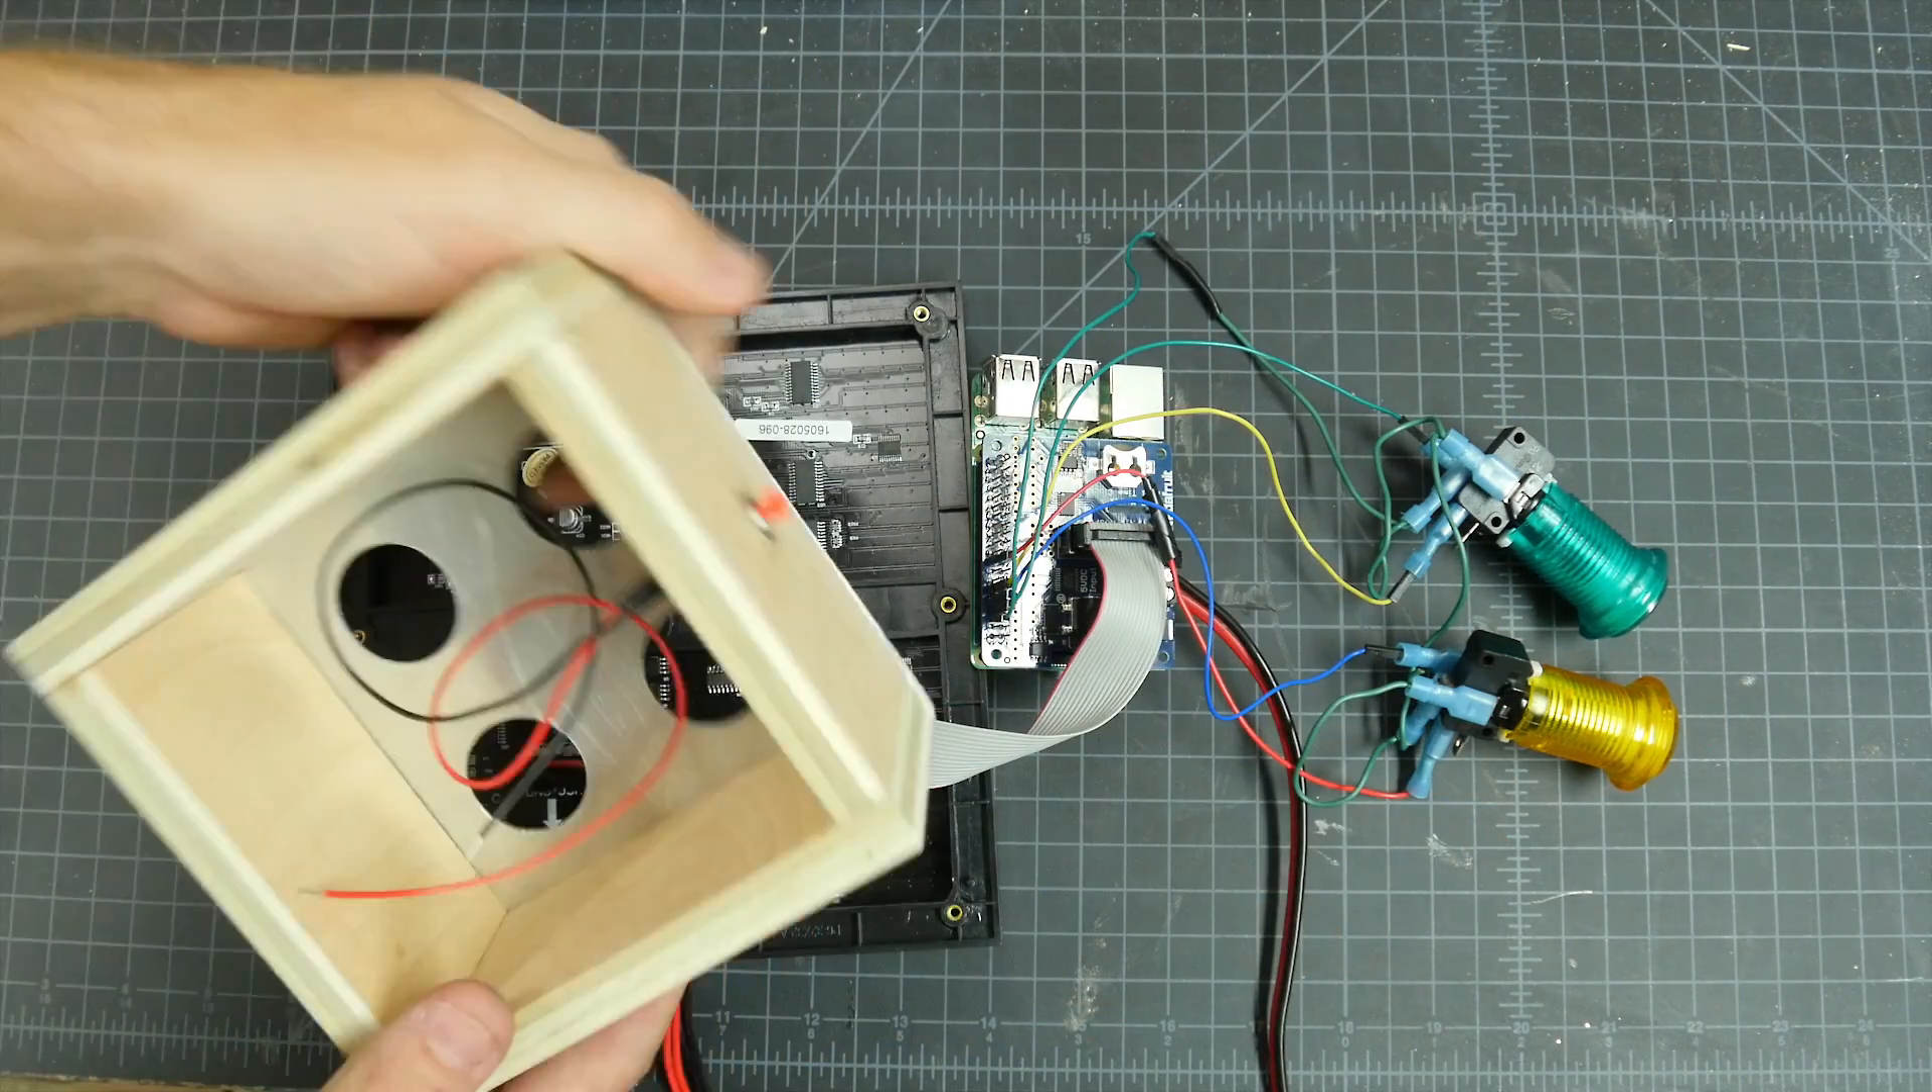I've only got two buttons set up here for testing and this wiring is all temporary.